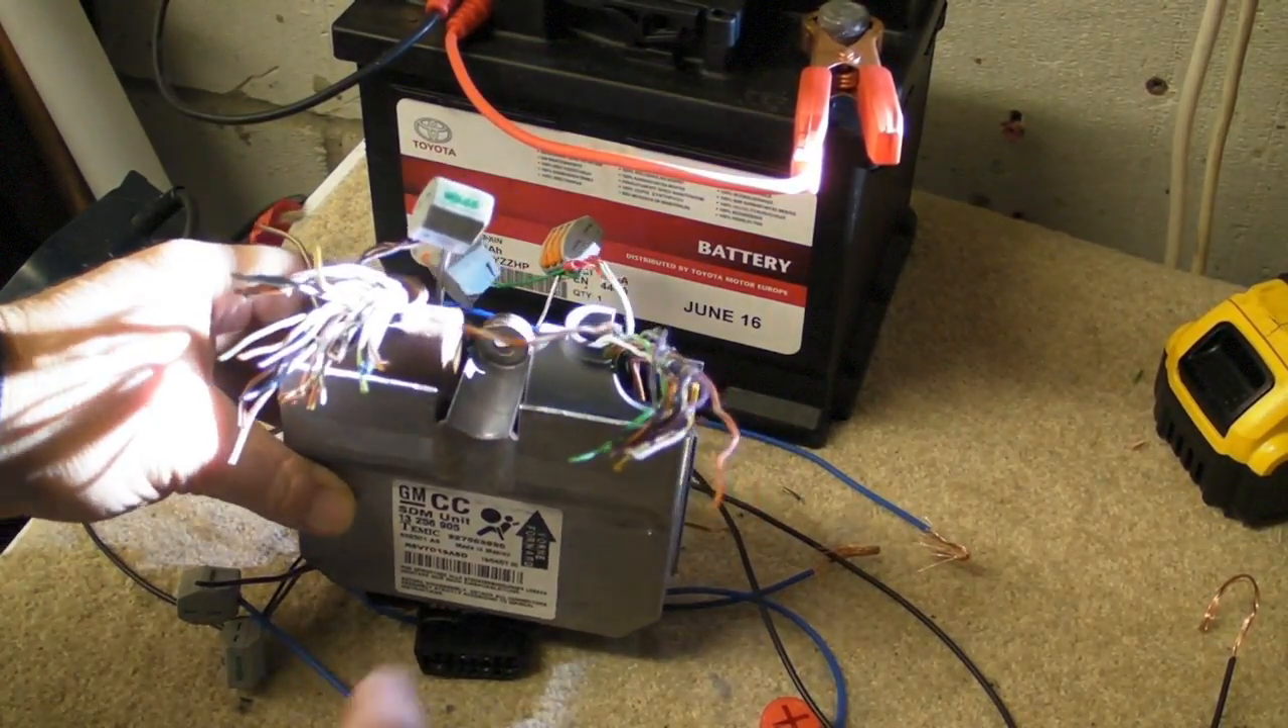You can see I chopped the wire loom off the car I took this module from.